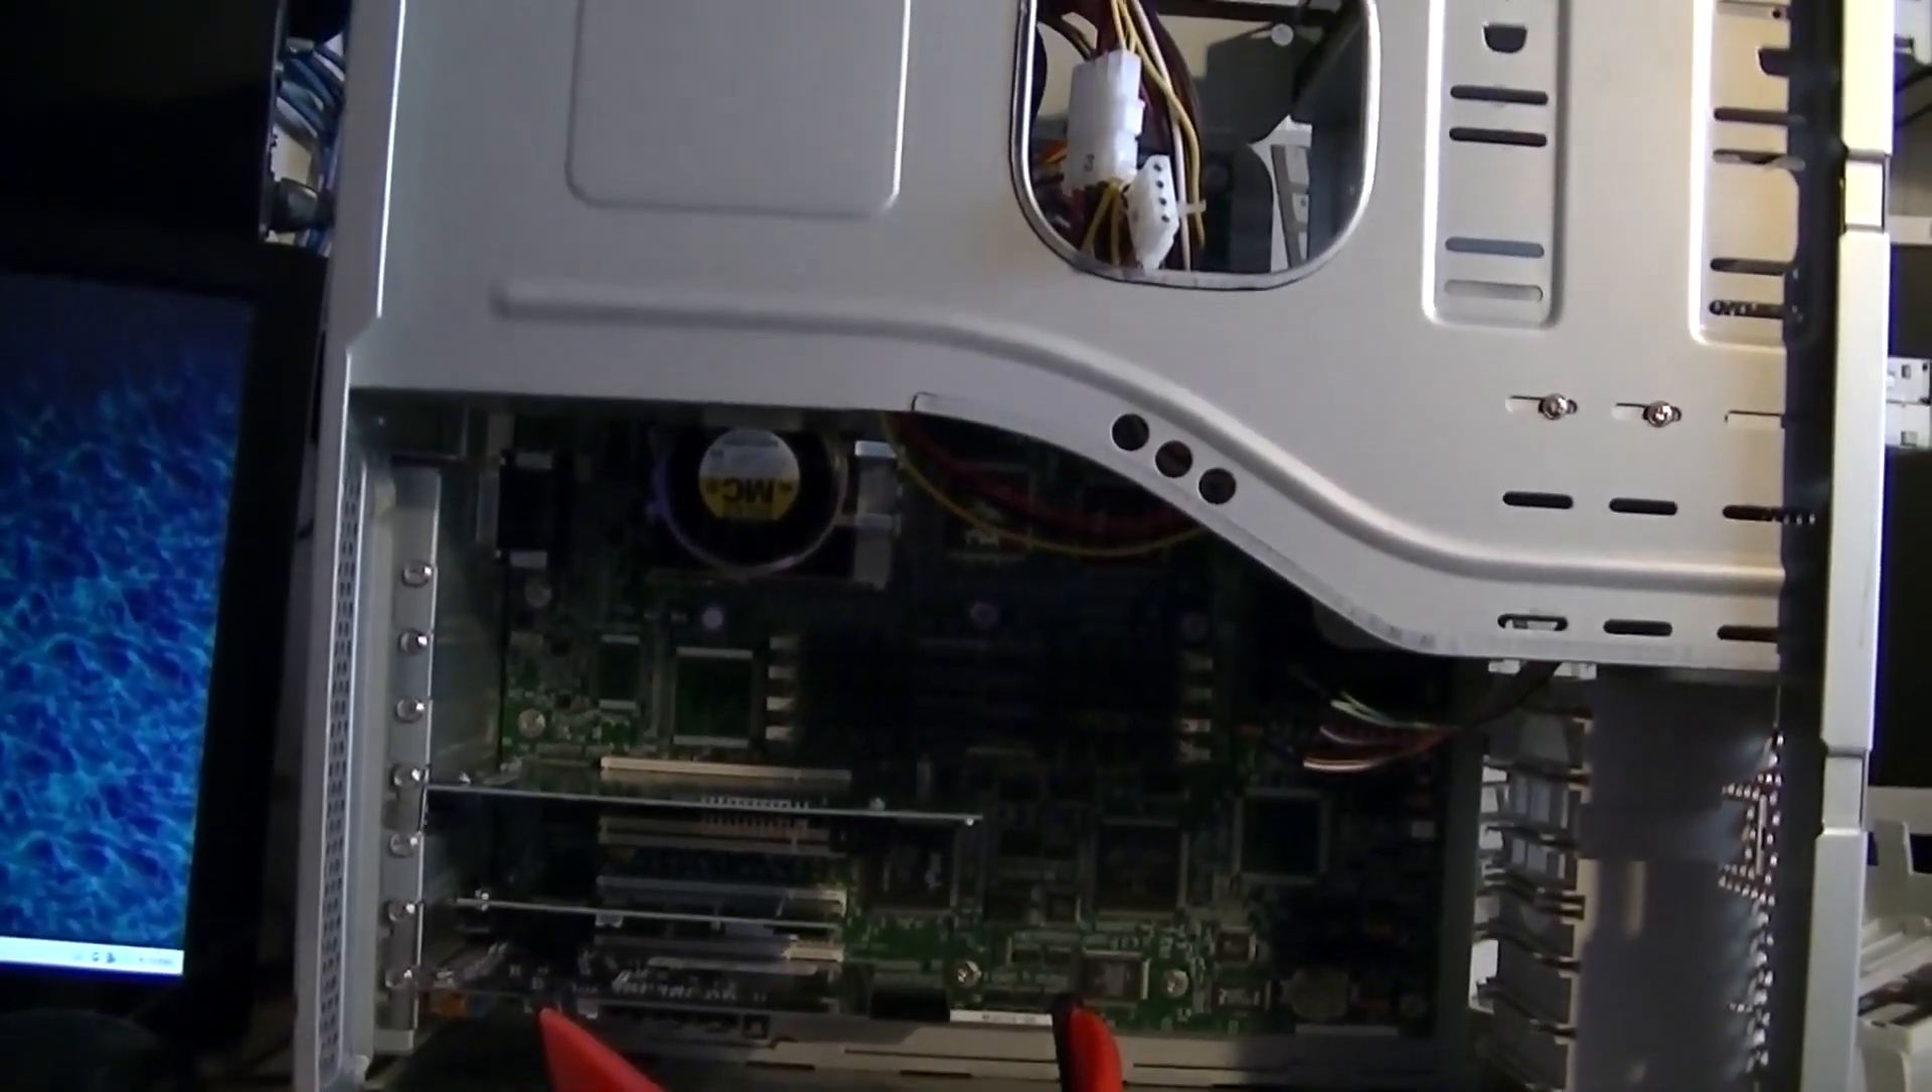Well, here's where we are right now, I've got the motherboard back in the case, got my cards in.